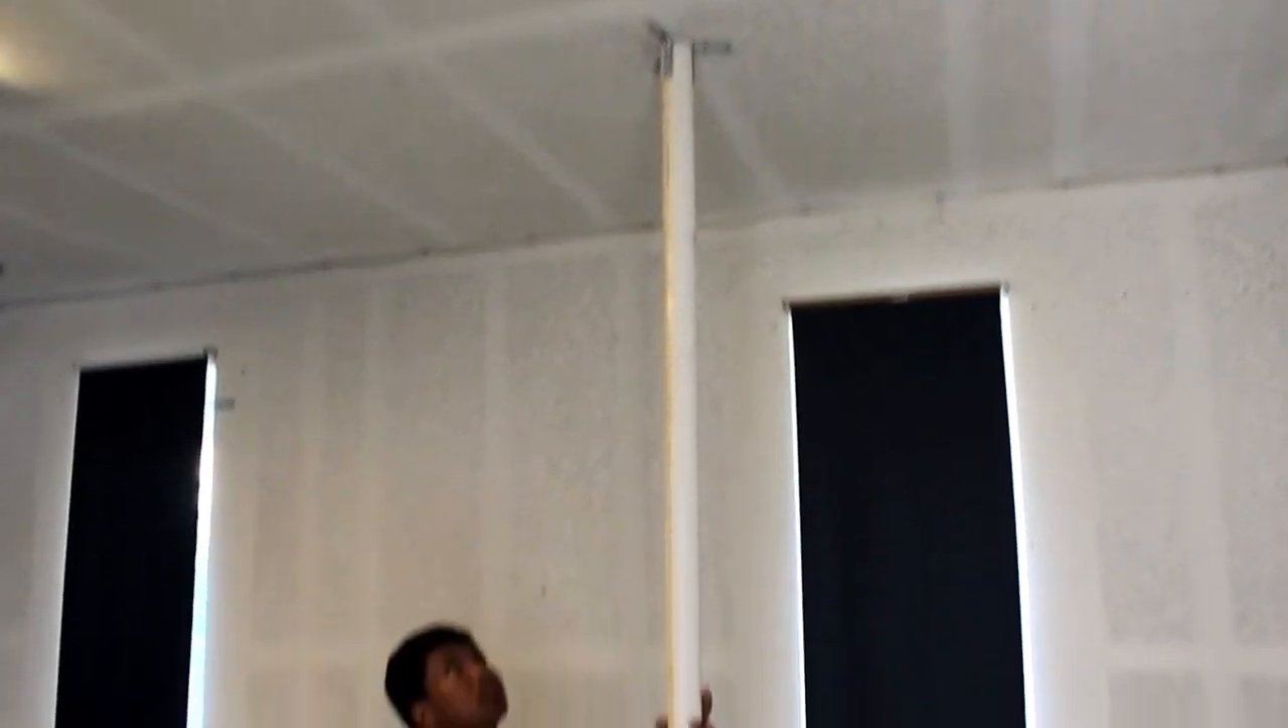So as you can see we attach the PVC pipe, the PVC post to the ceiling and it is completely solid.